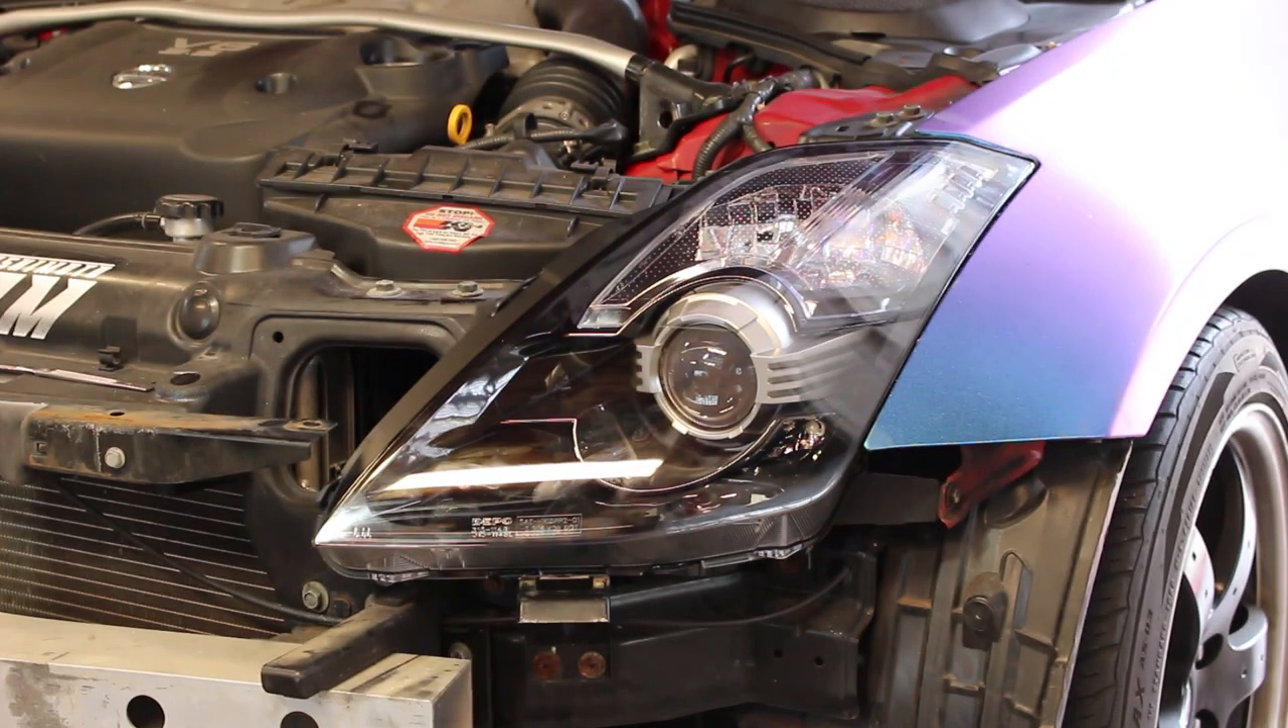The new headlights are in place.